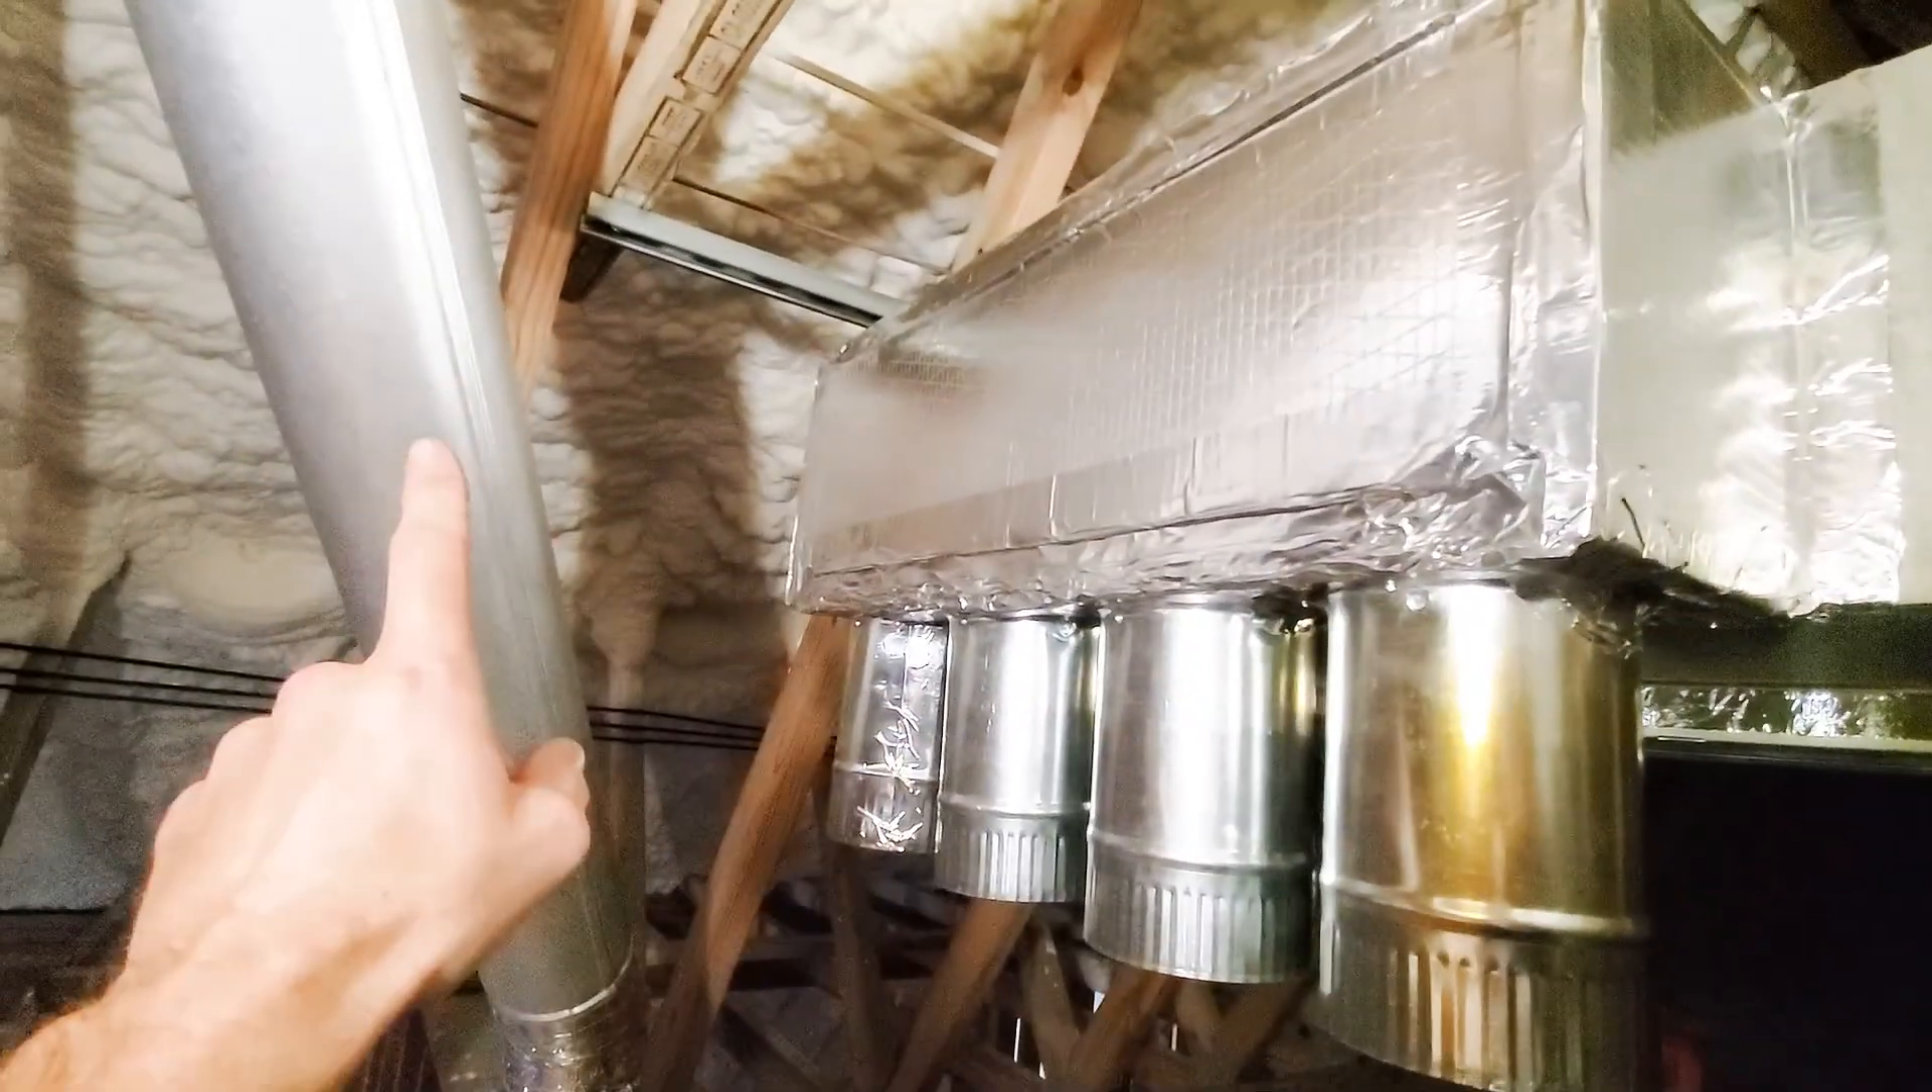Okay, it's finished putting the new plenum up.